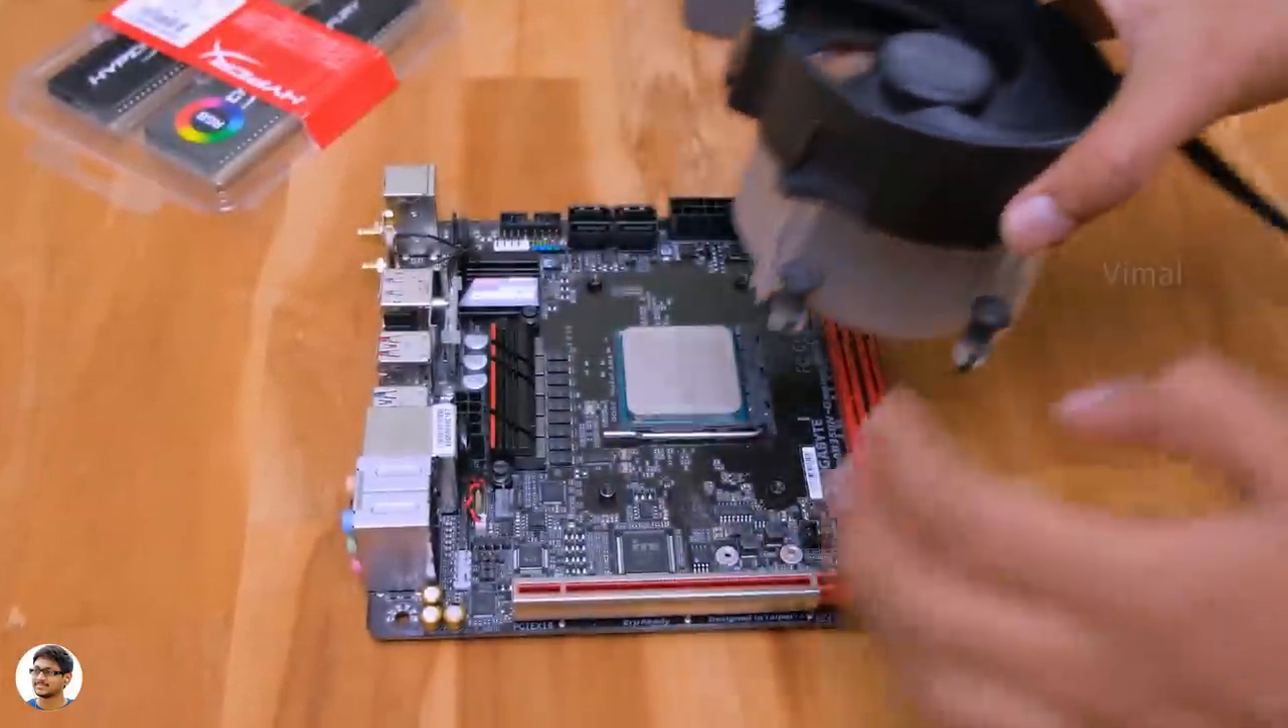So, we're done with the CPU, time to install the cooler.